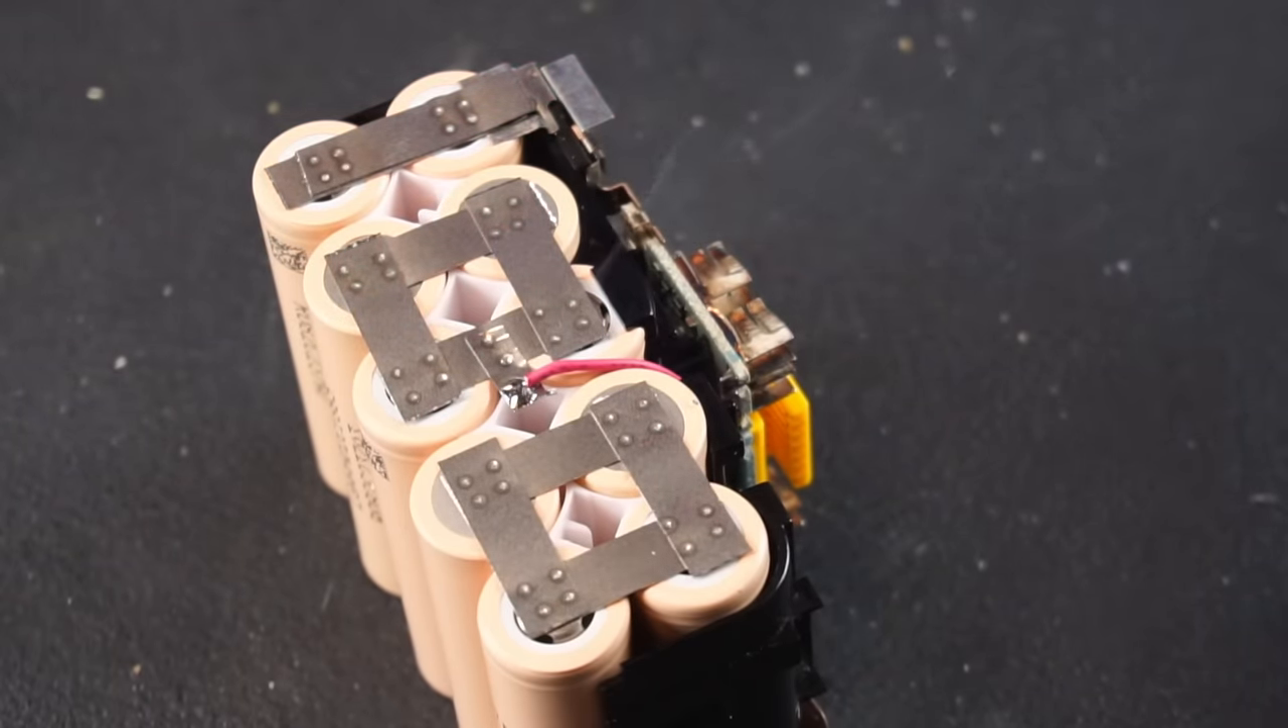After that was done the last thing I did was attach the sense wire.